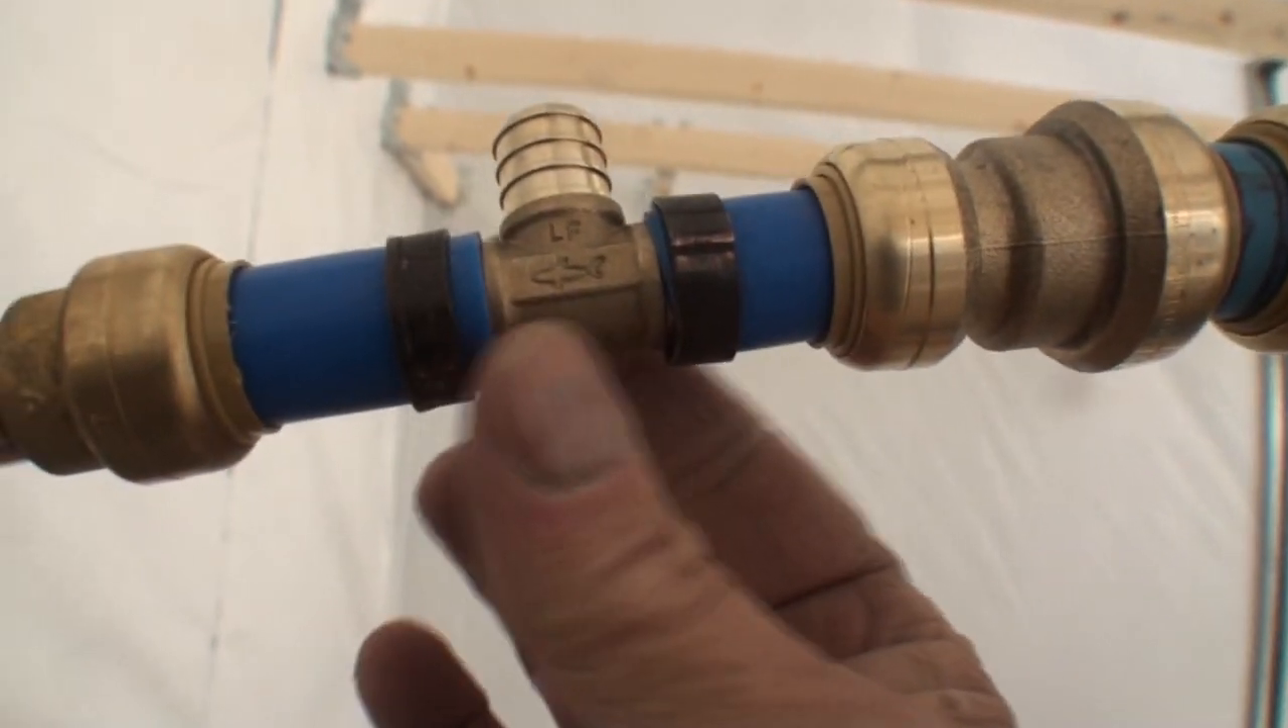And if you look right there, you can see I've already used two of the crimps right here to put the T in for our water that's going to be going out for our faucets.